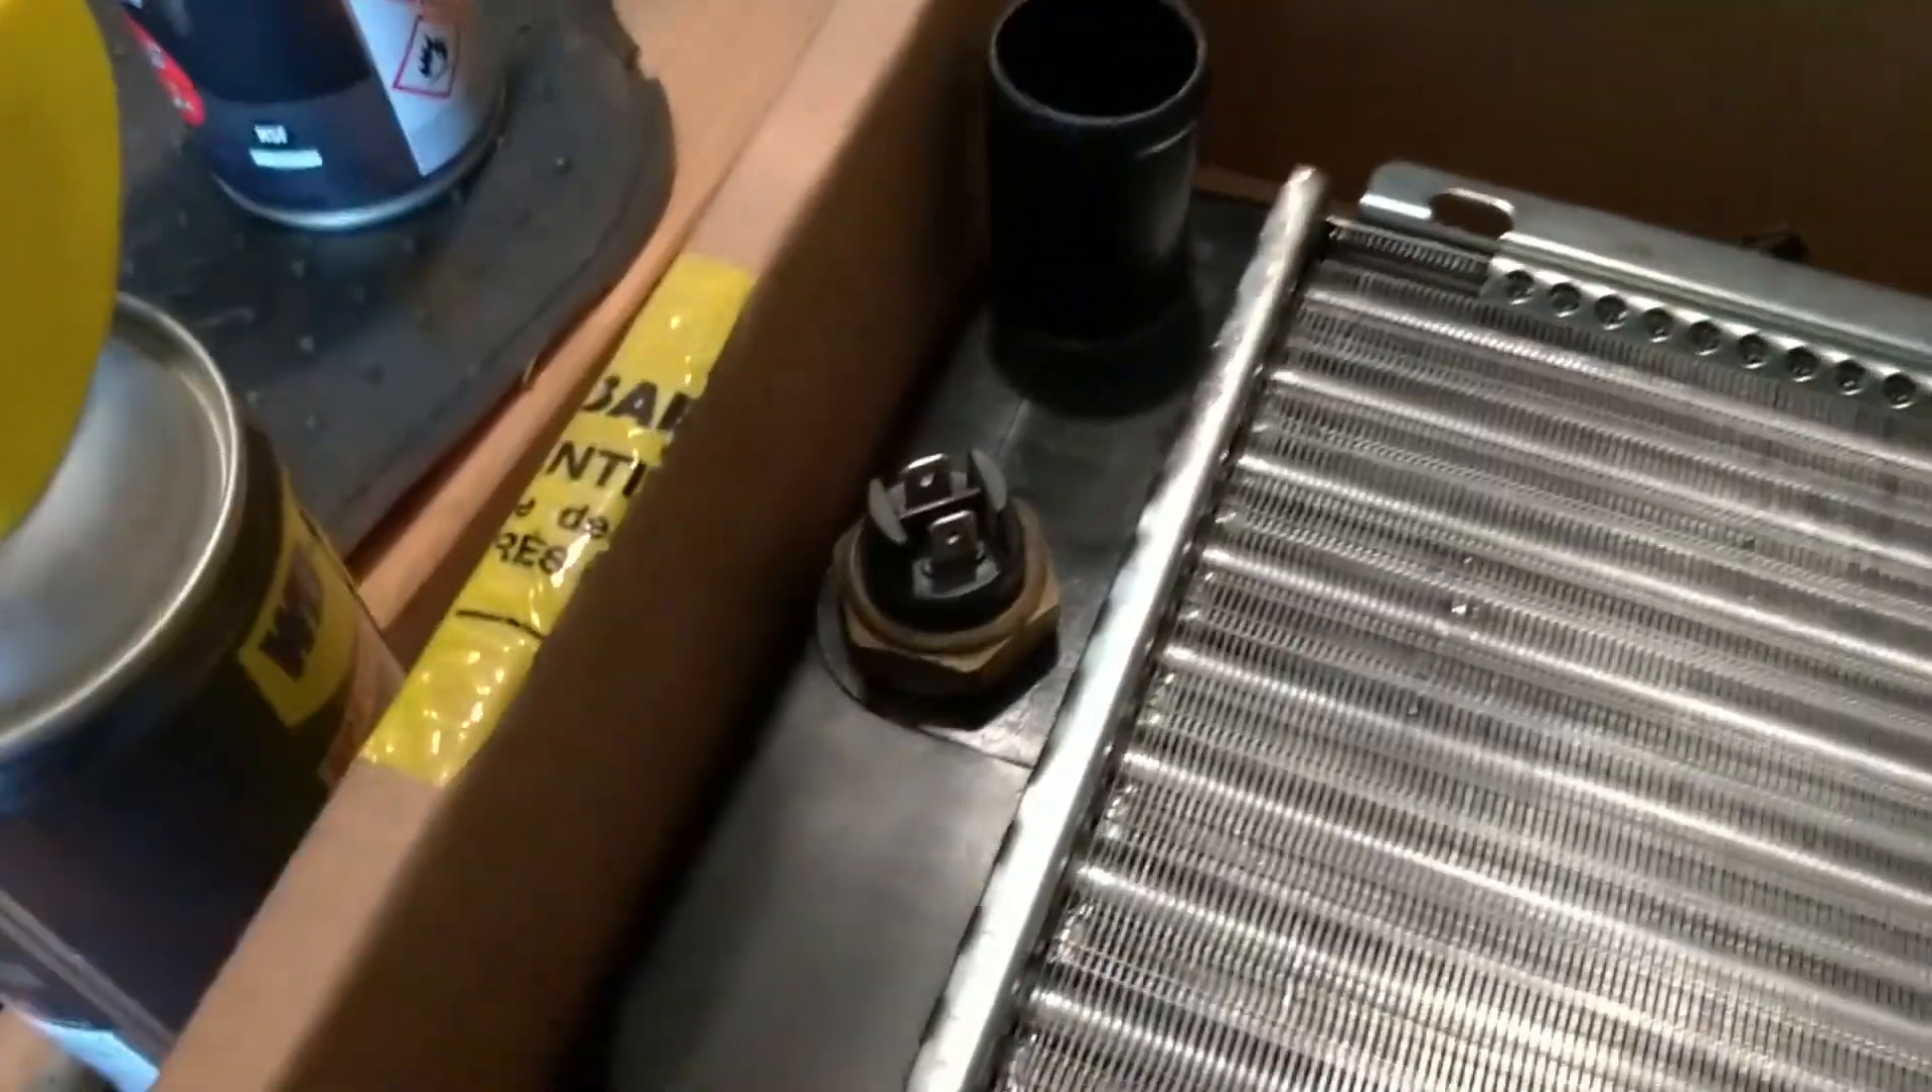Sur le nouveau radiateur là j'ai installé le thermocontact.